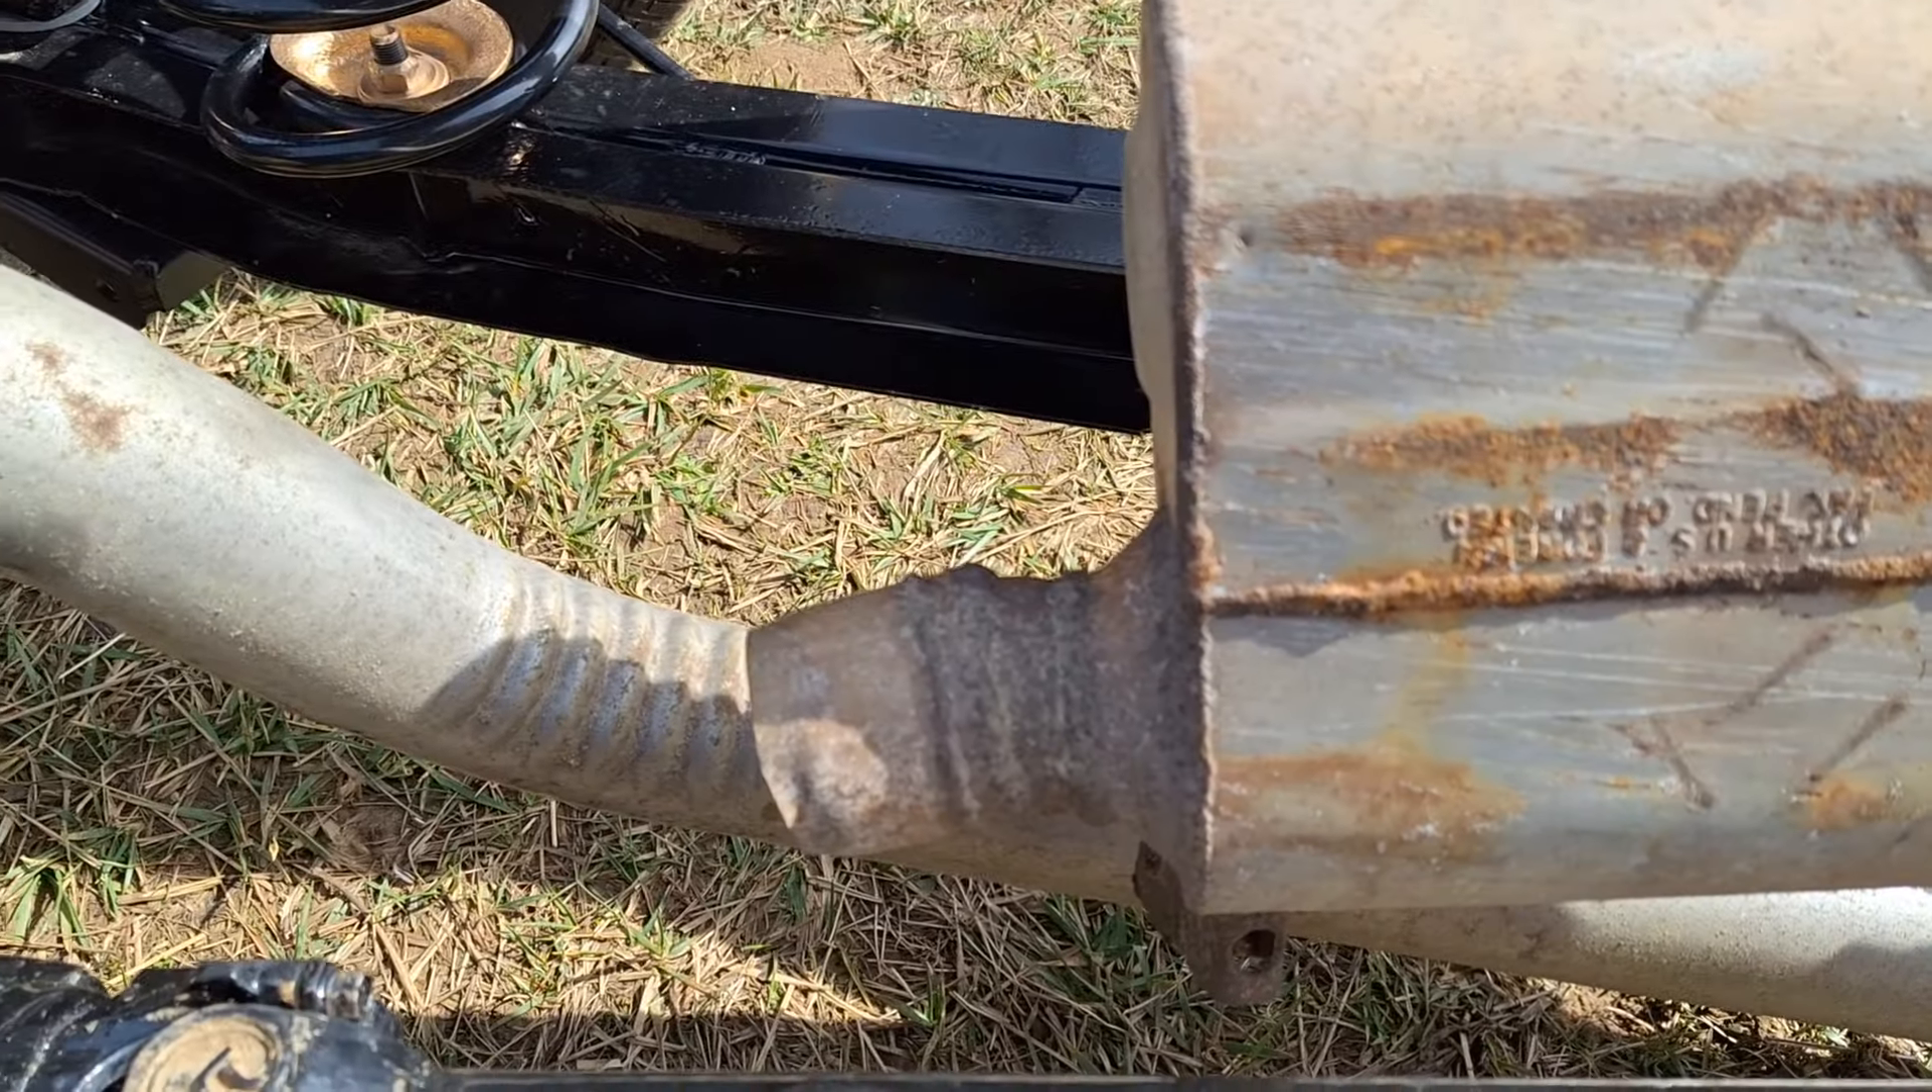And then i got a couple of used flow masters that i've already cut one end off where it was welded and i need to cut this other end off.